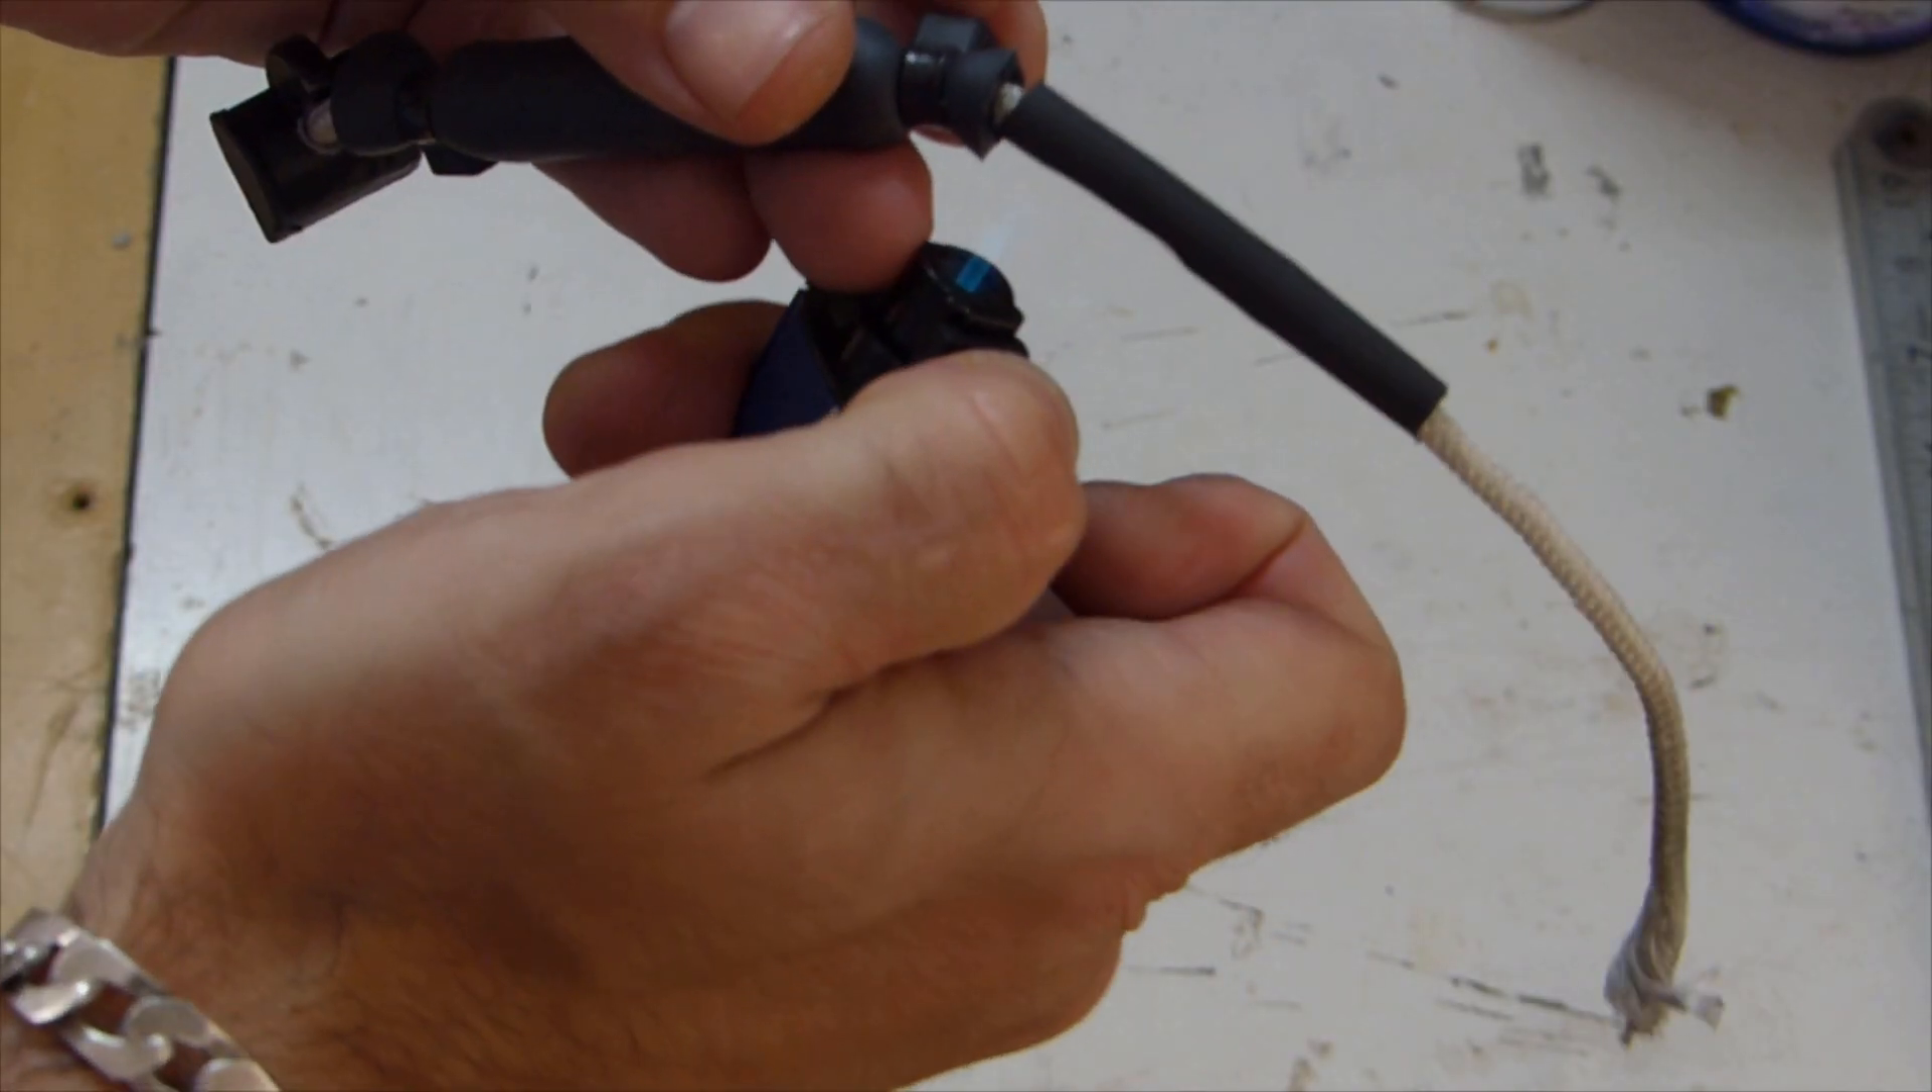On the 20cm rope that will be sliding inside the bow when loading and releasing repetitively, I put a piece of 5cm heat shrink to protect the rope from wear and tear.